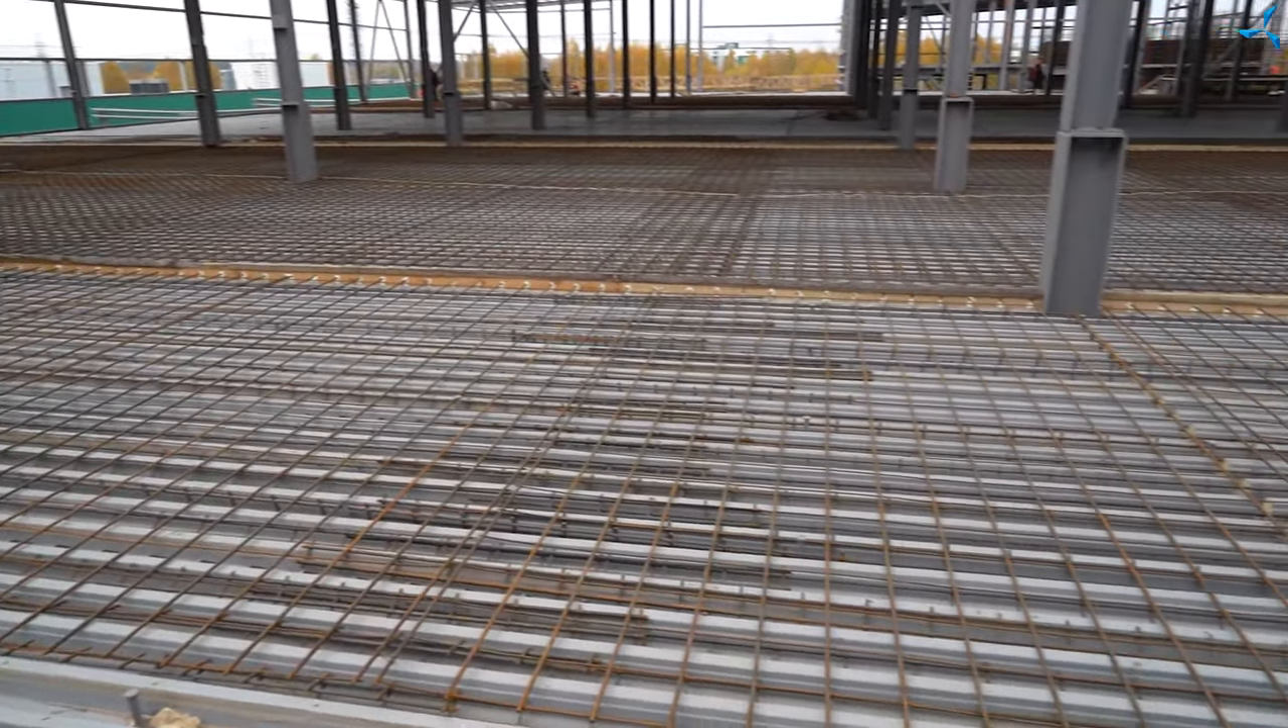On a déjà monté et placé une partie de coffrage non détachable sous forme de fragments métalliques.